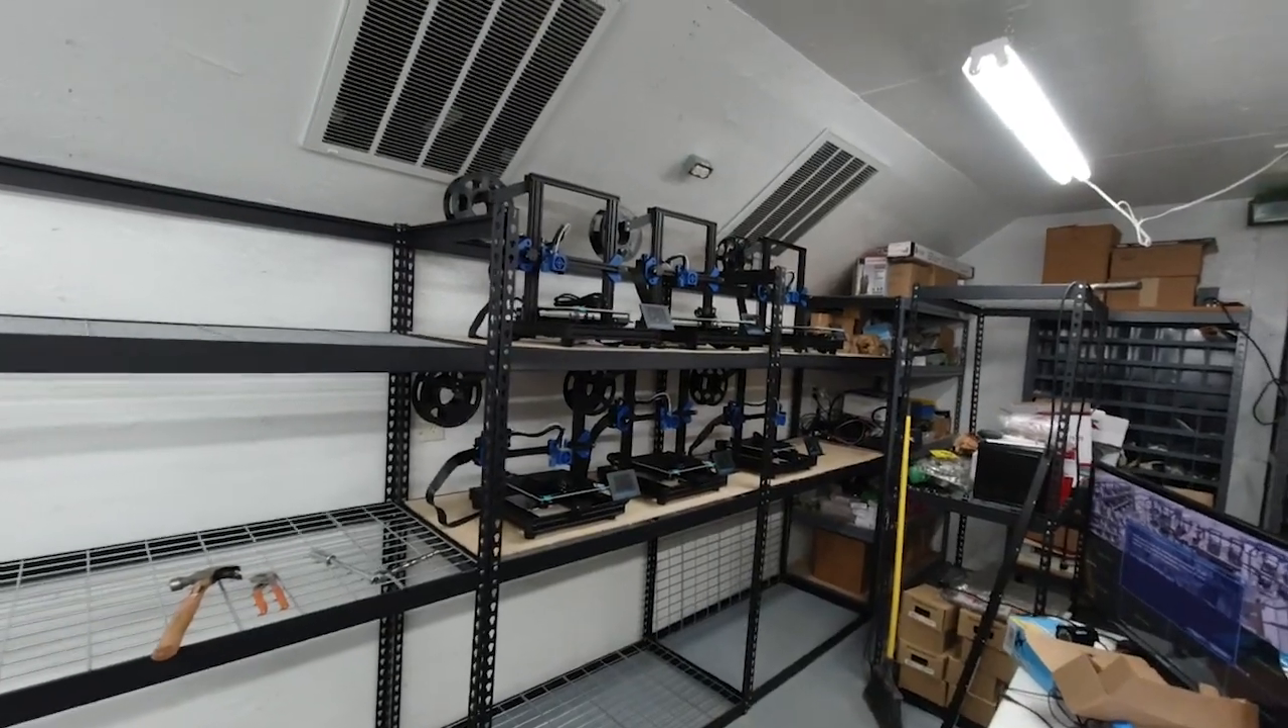Here you can see the shelving that we've just recently assembled.